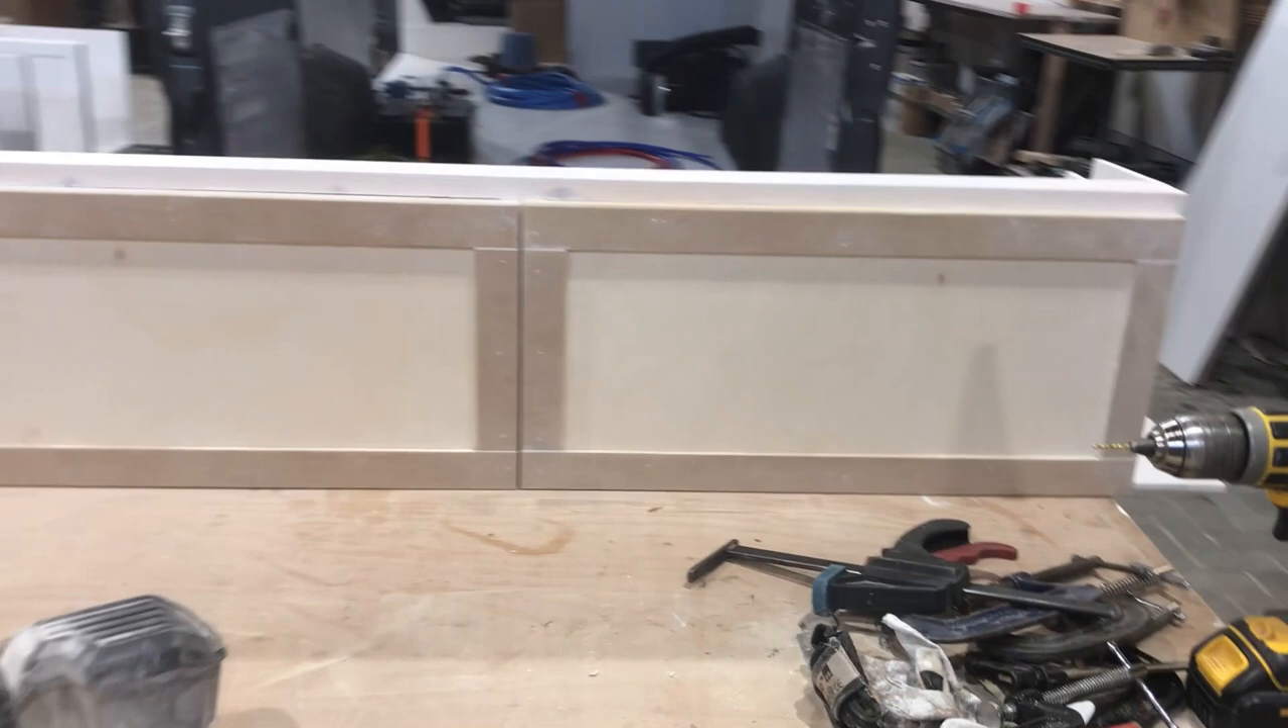You can see we've got a nice even space between each of the doors and then there's a little shelf down there which will have a nice little bit of cladding put on the front of it.